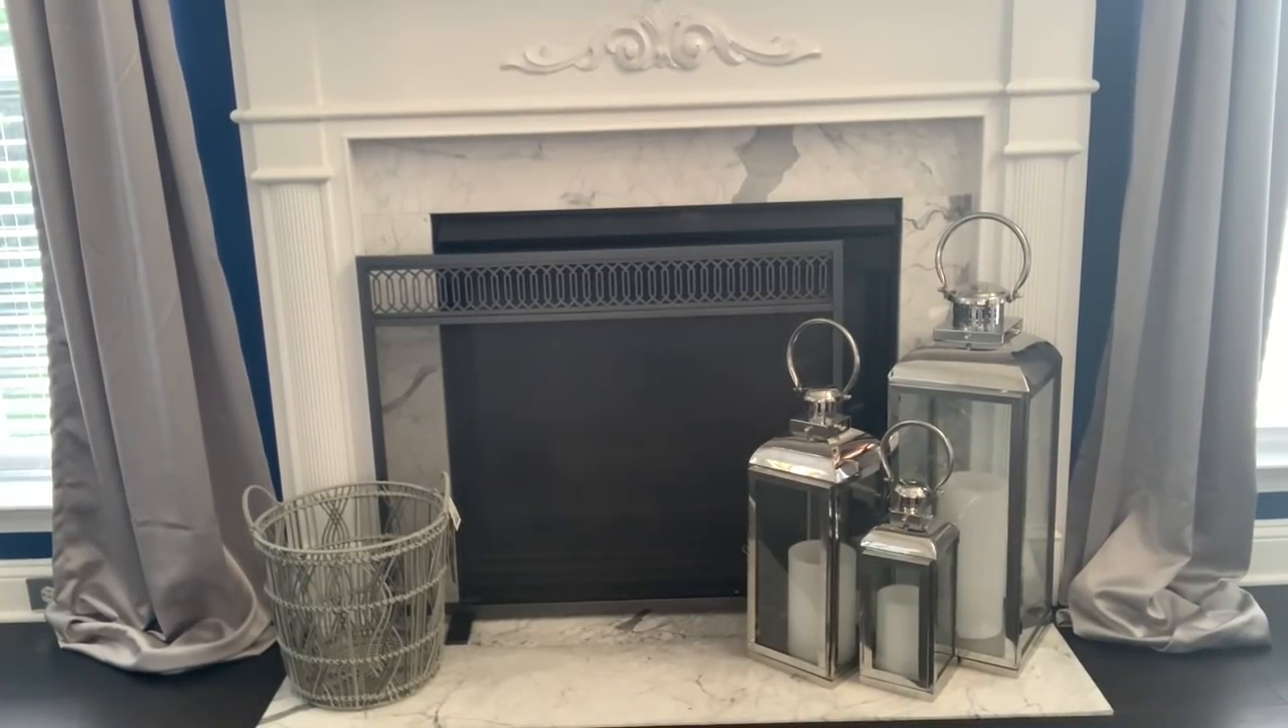One was smaller and one was larger but I thought this was a good size and guys I do know that my fireplace screen is off-centered.